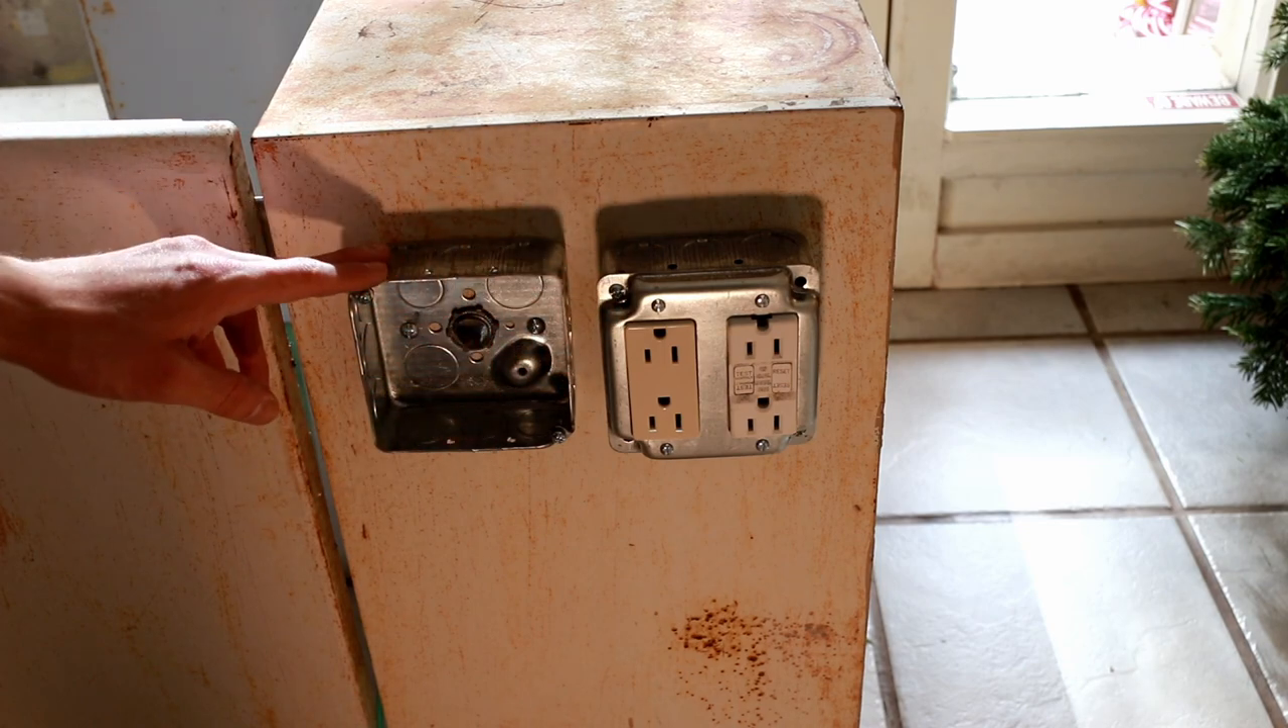So now the receptacles have been installed.